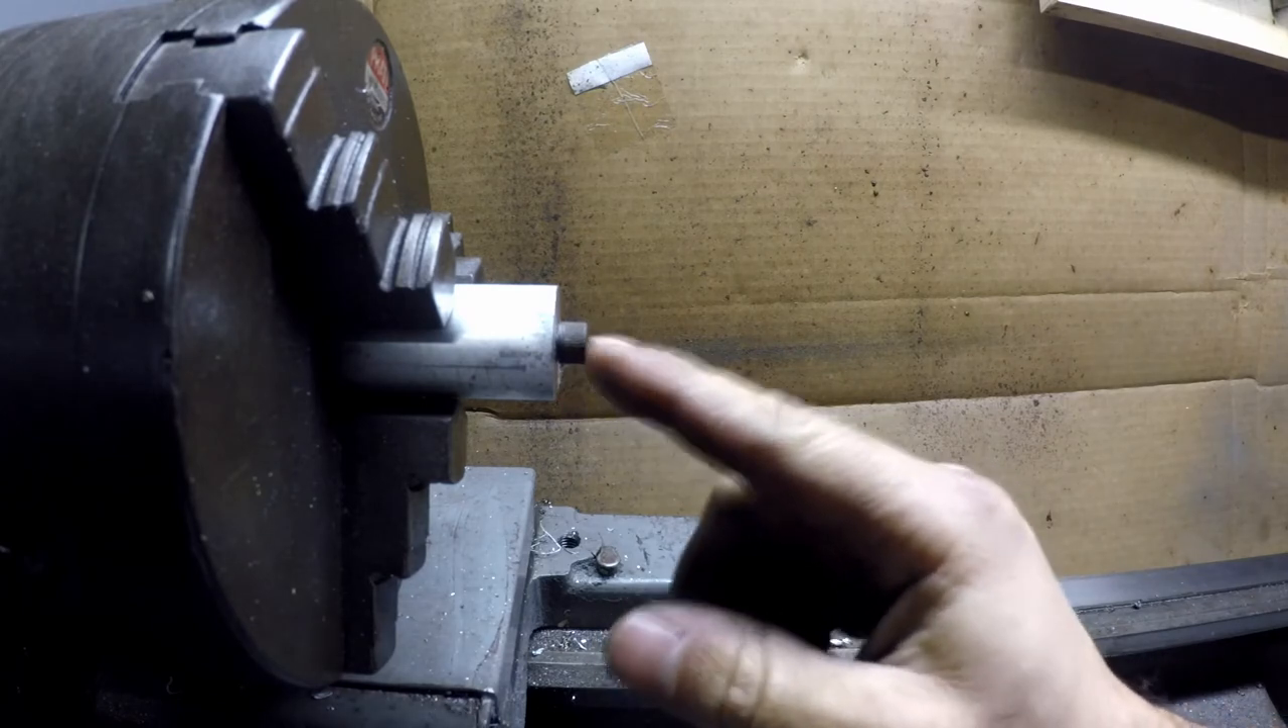Got my cap screw I'm going to put it in but it's sticking out I don't like that.